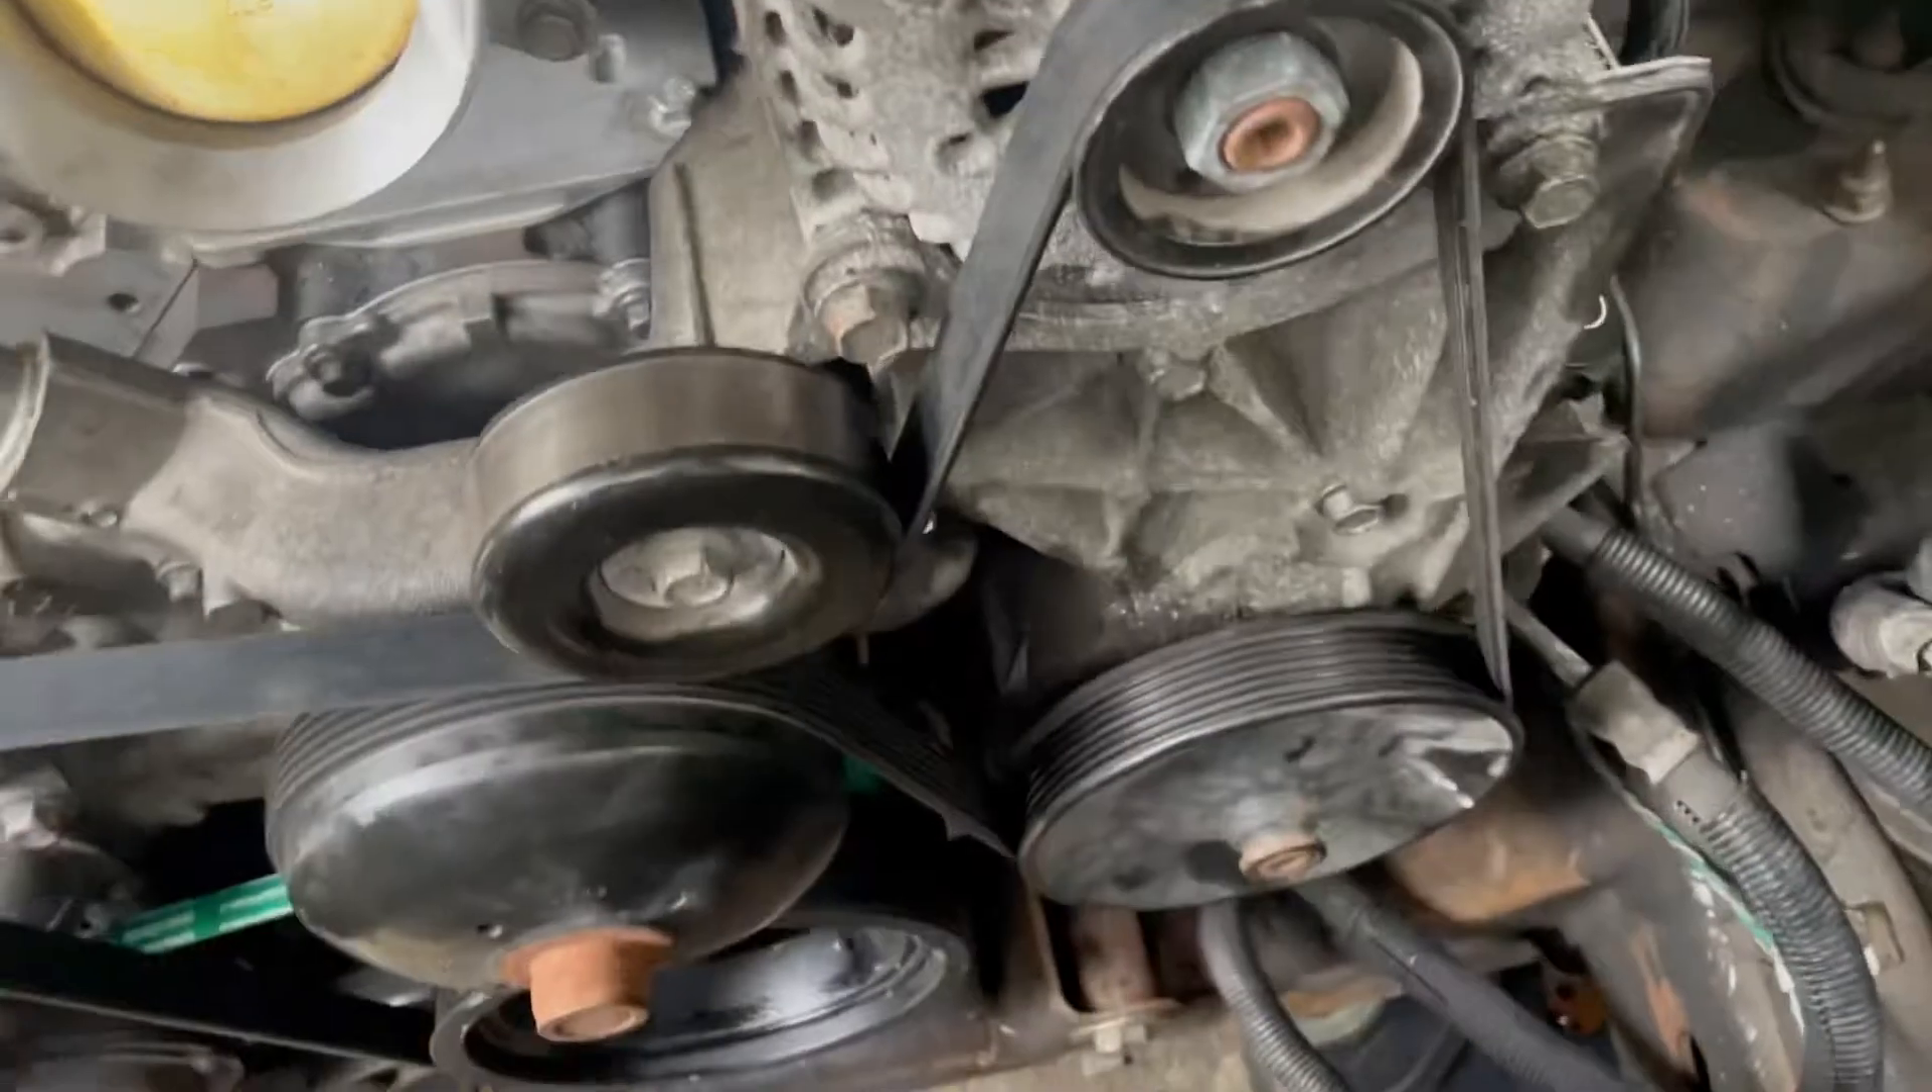Got the serpentine belt on got the main belt on everything tensioned up.